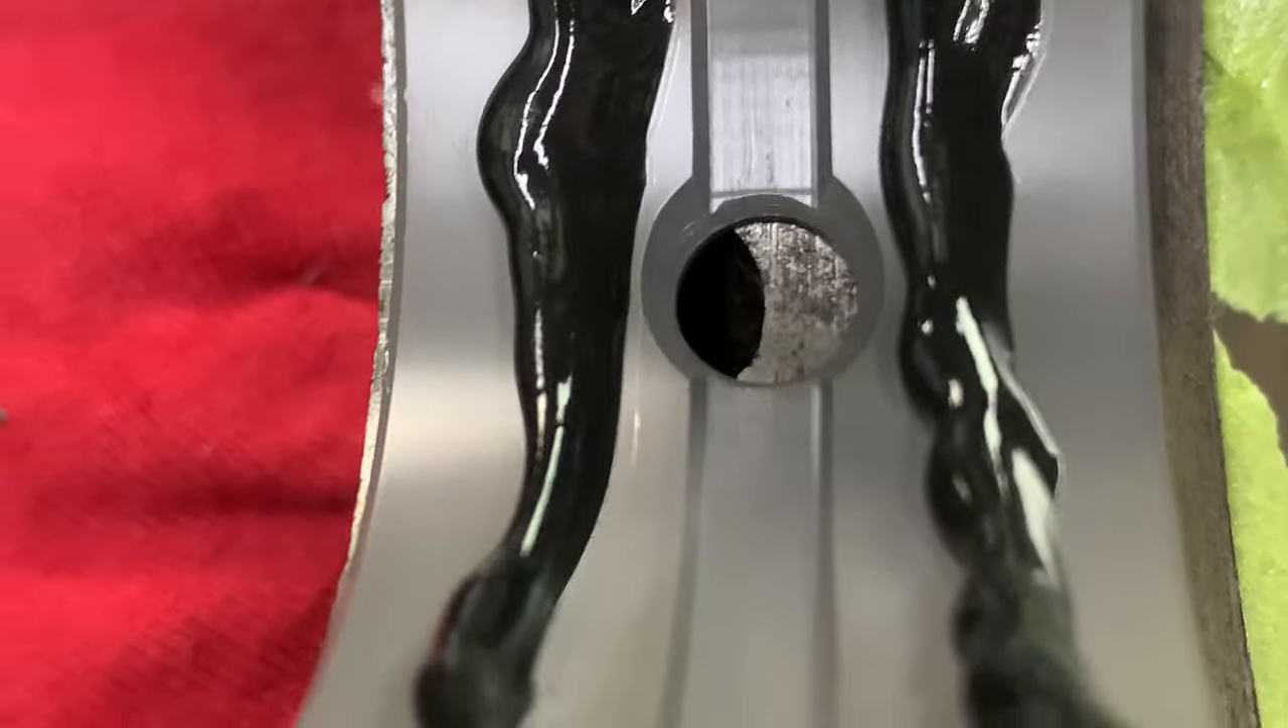The only thing worrying me is that oil gallery is just a little bit off for some reason.